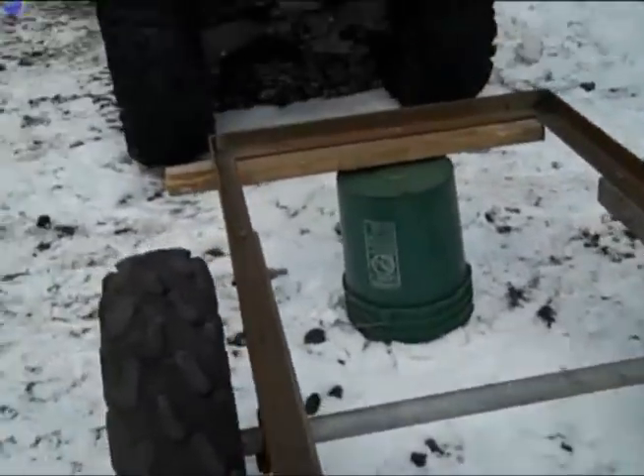Working on this little trailer I got the axle done and I got this basic frame built right here.